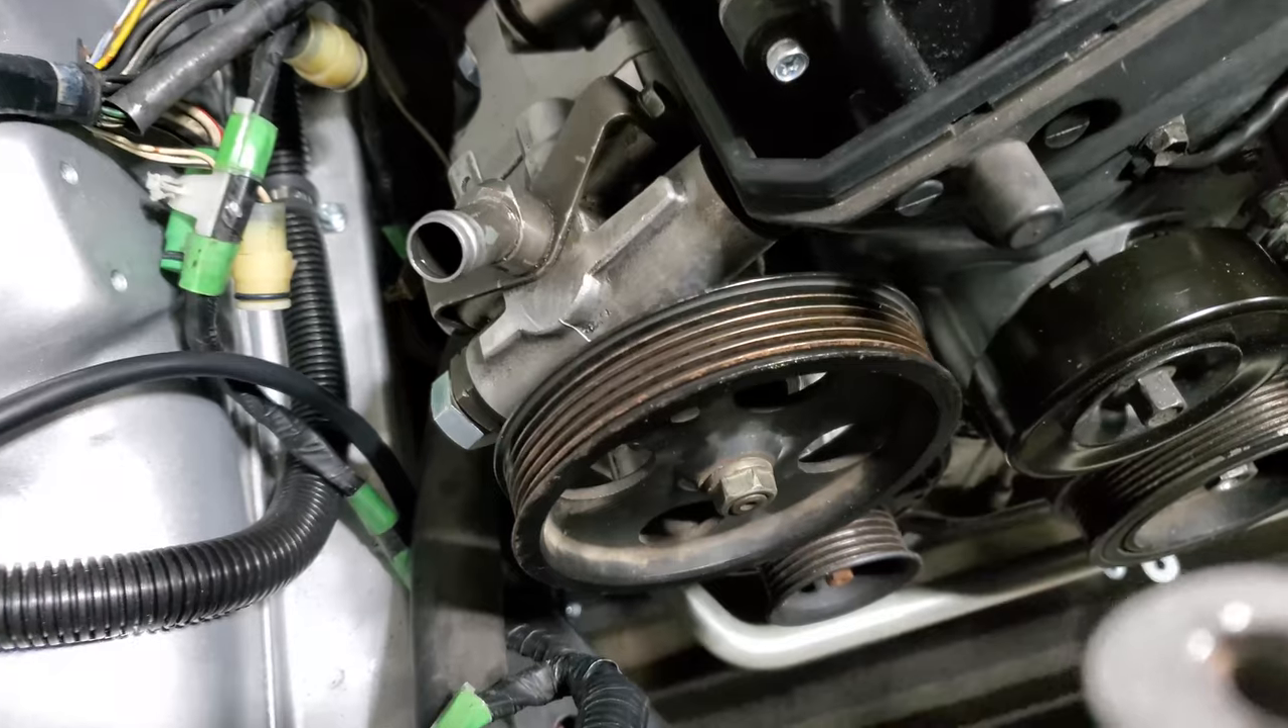Now I've actually gone ahead and put in this power steering pump.